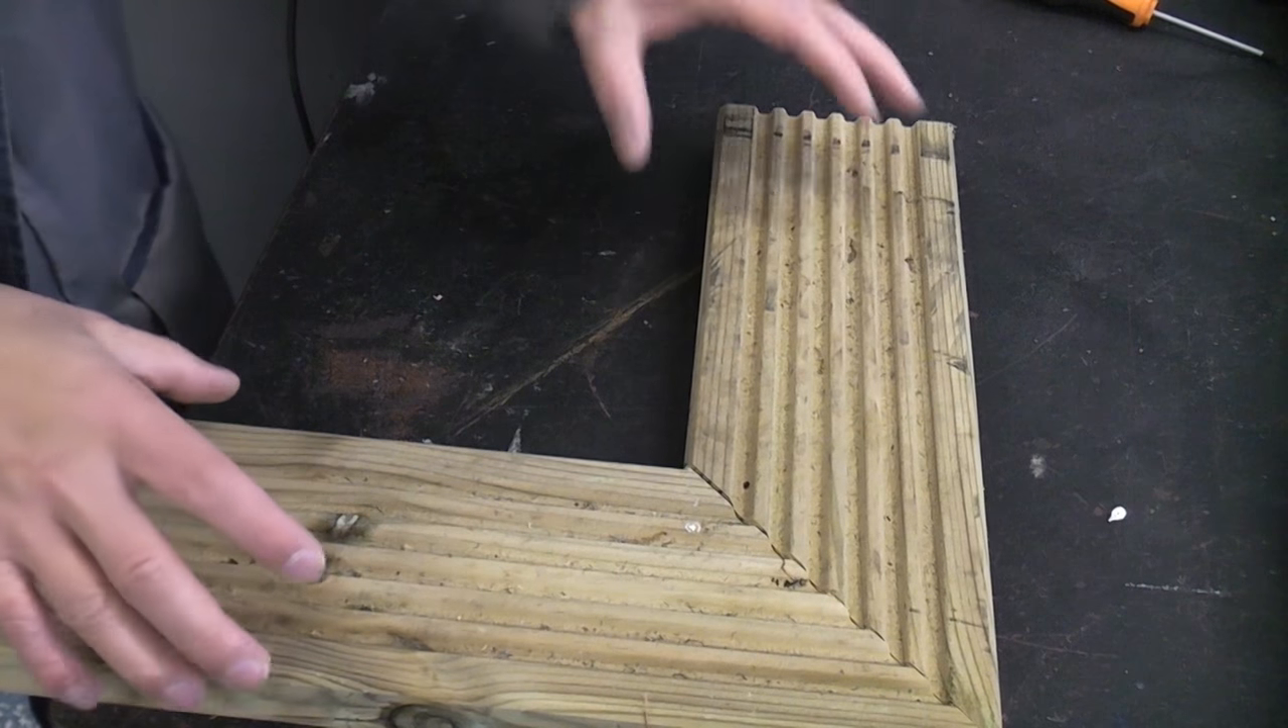Once you have cut the mitres you can see that they fit together perfectly but we need to reinforce the corner.